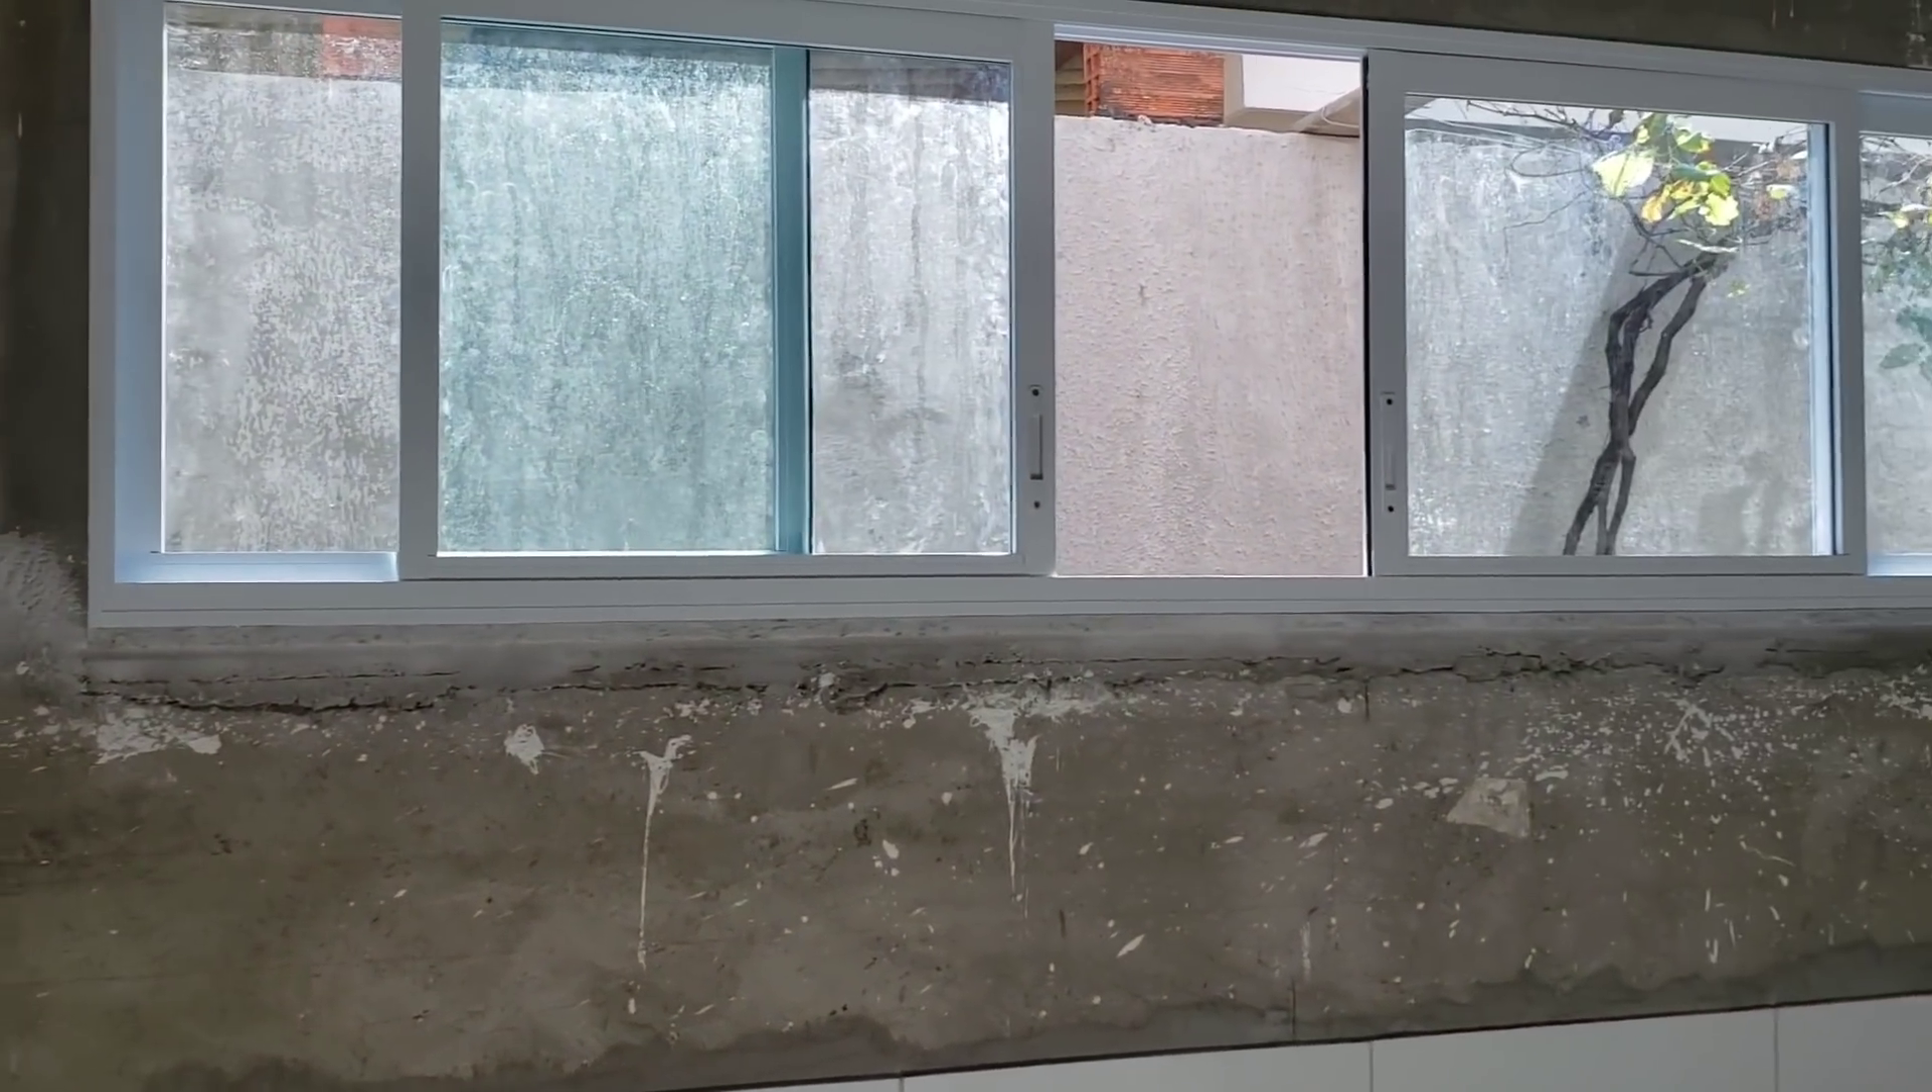Todas as janelas faltam ainda a guarnição.